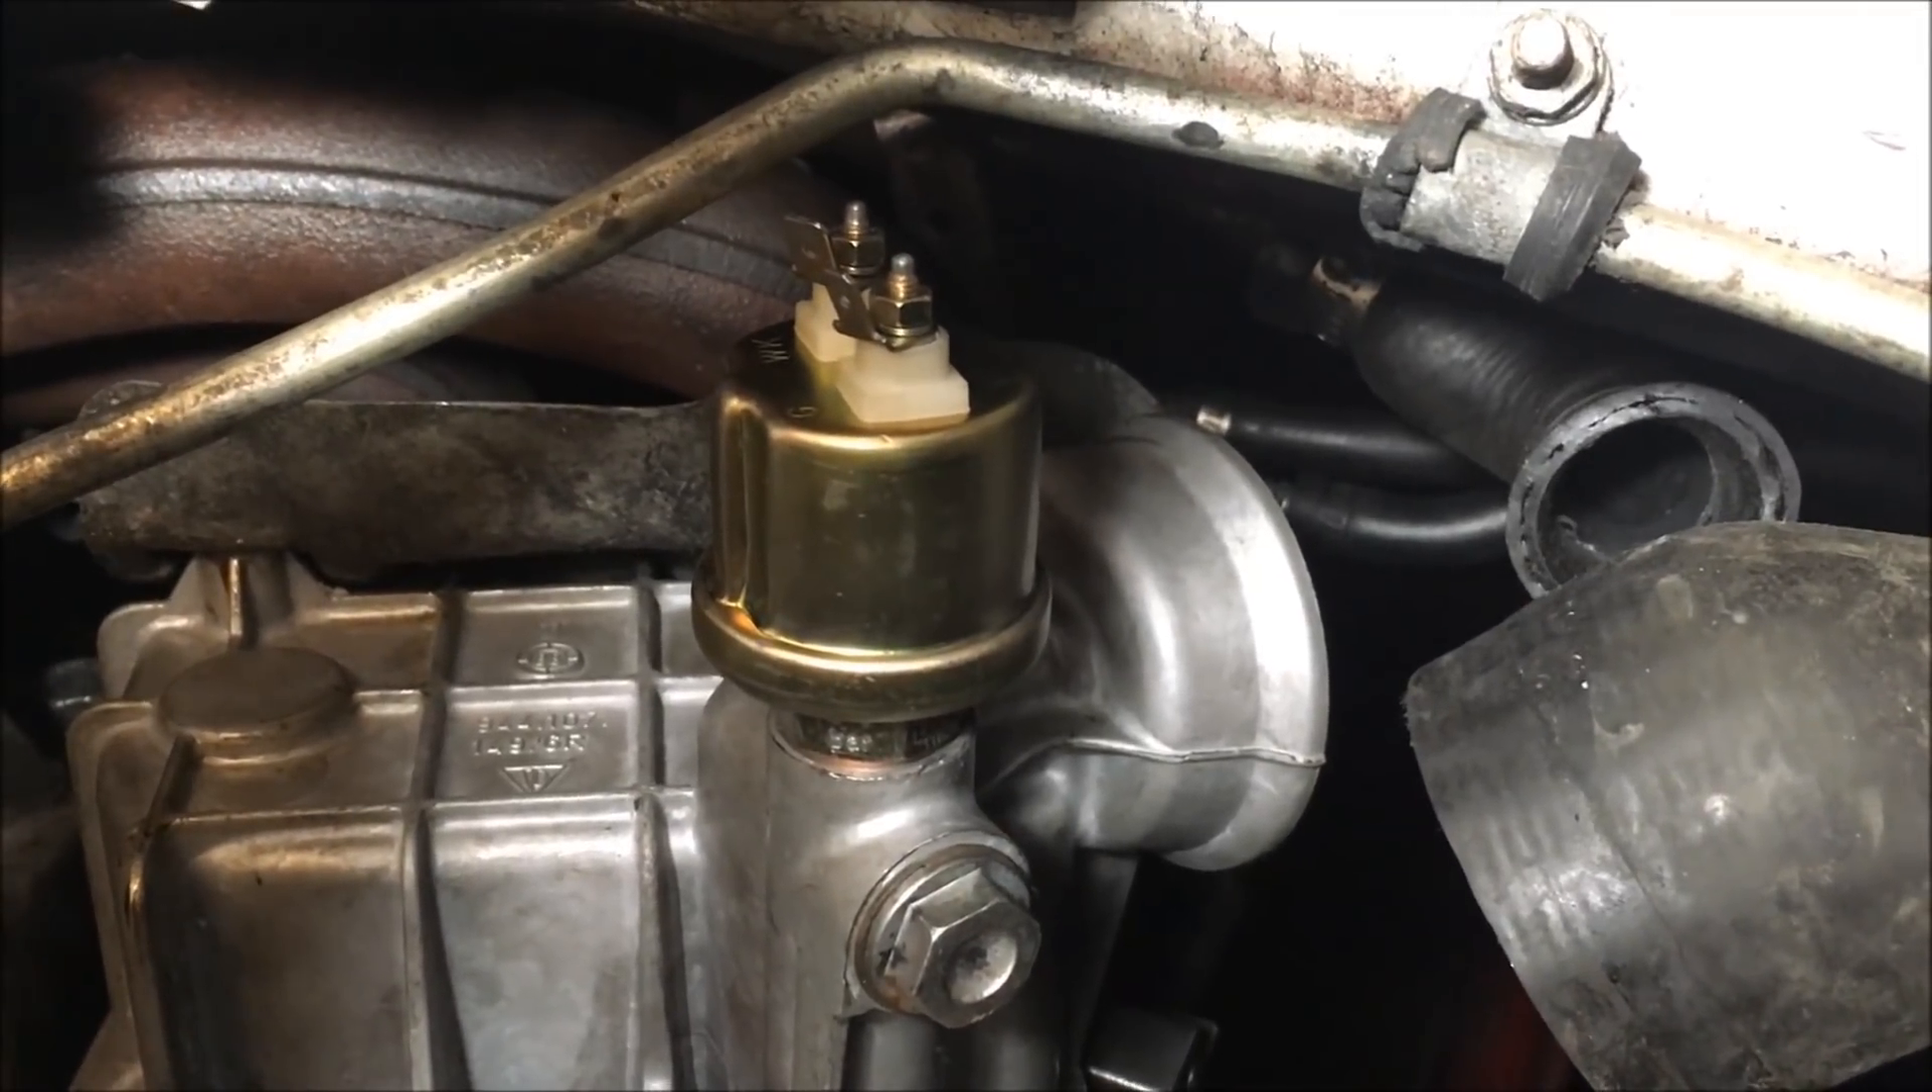All right I have the new oil pressure sender in now.